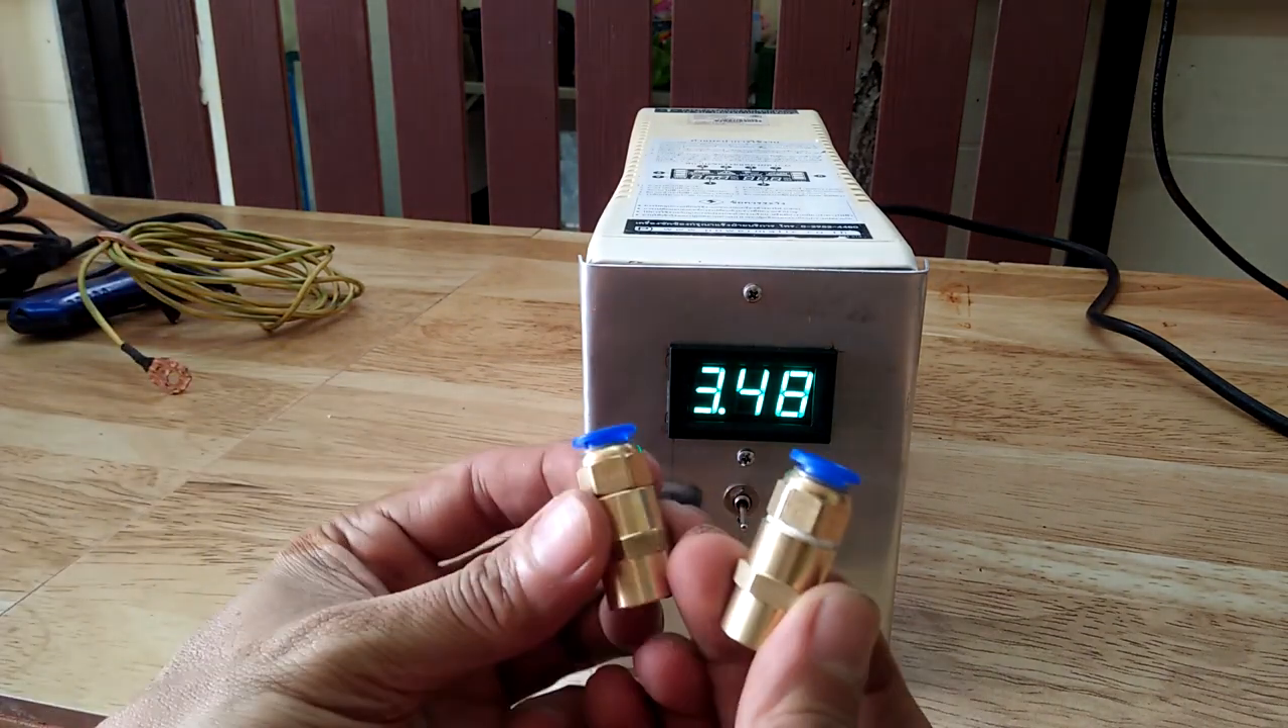You will also notice that the front panel of this PC UPS now have an aluminum sheet.